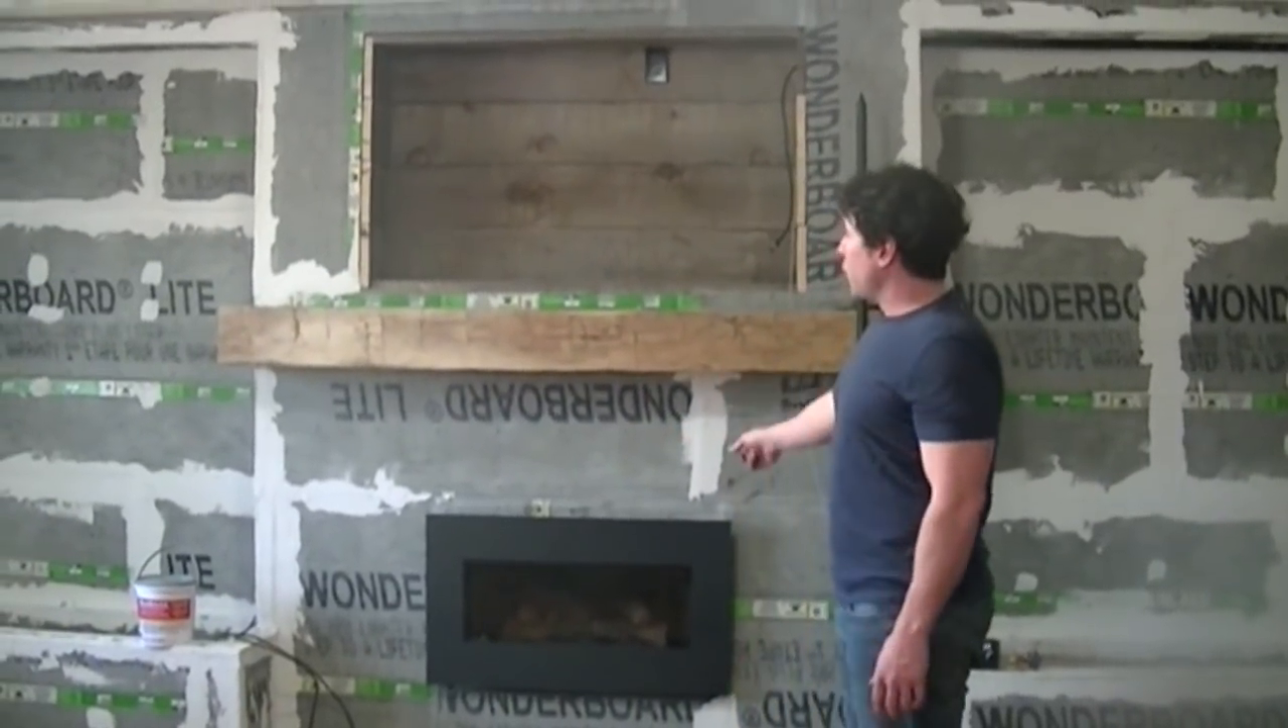Got the fireplace in there, that's a really nice Napoleon unit, really liking the looks of that.